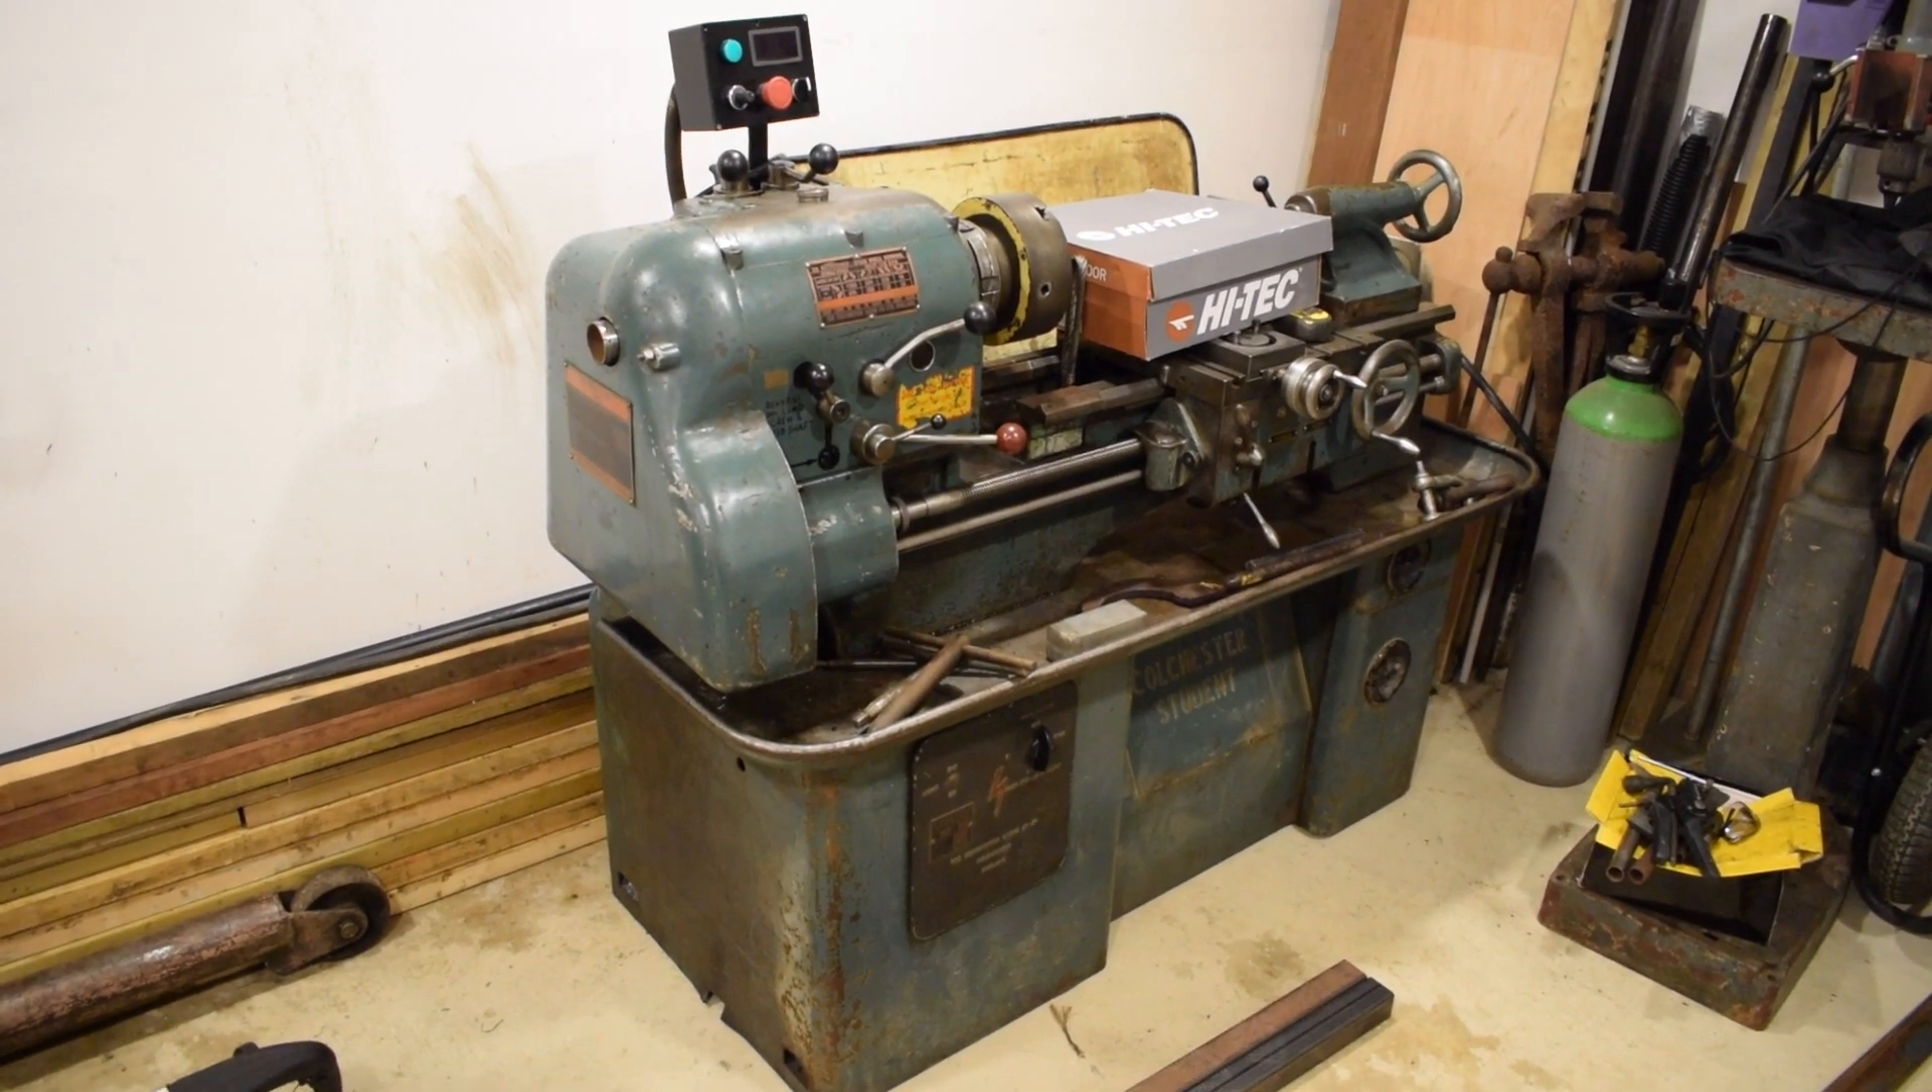So that's the lathe all back together now.